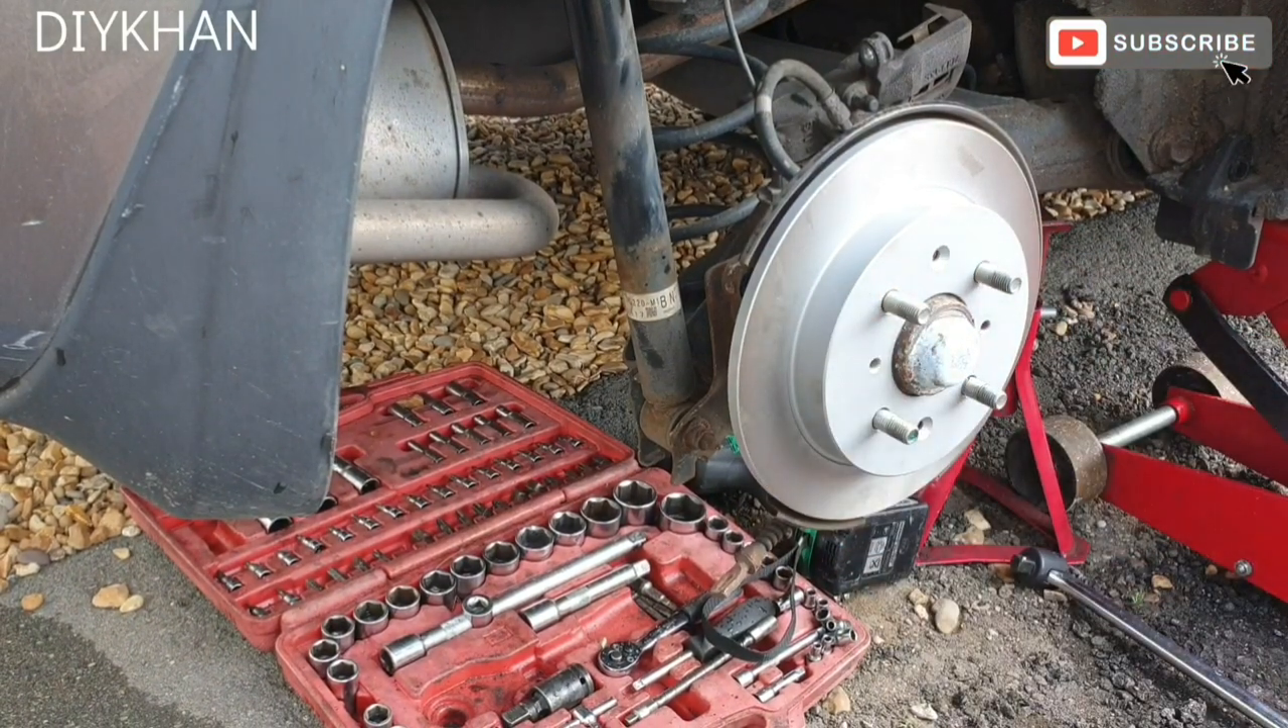That's the new disc in place.